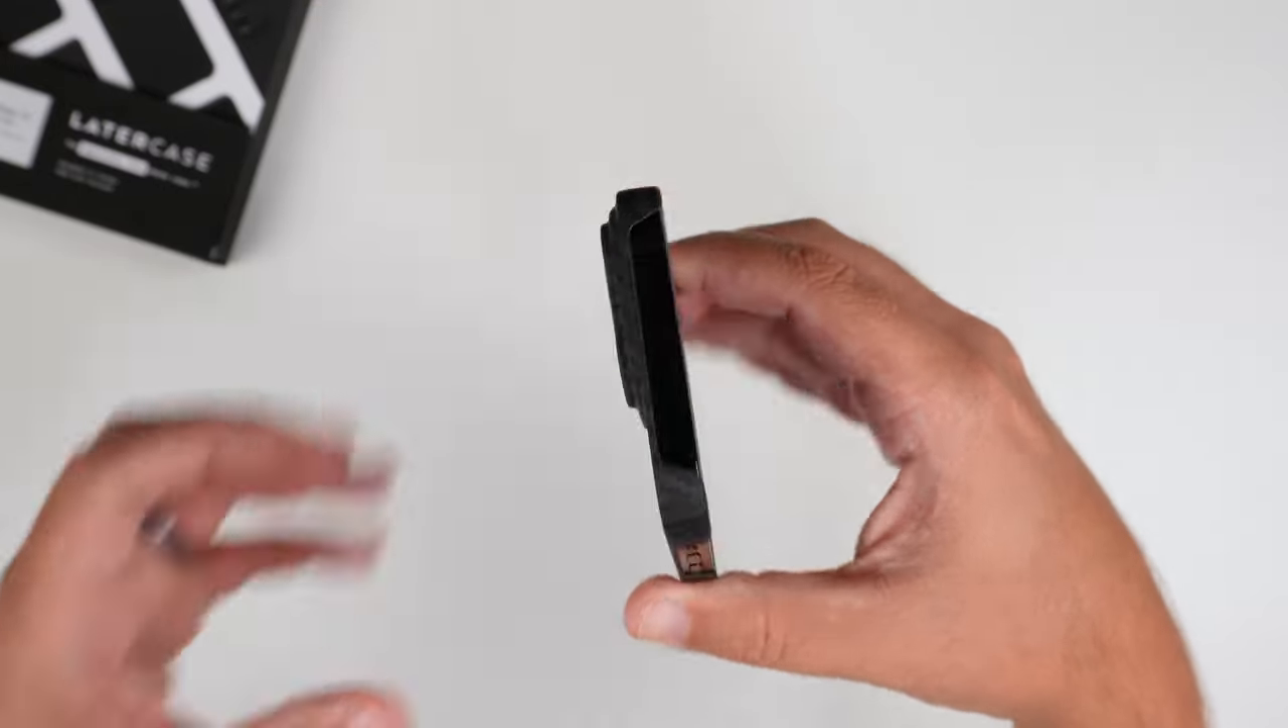Looking at it from the top you can kind of see how that camera bump does stick out just a tad bit.